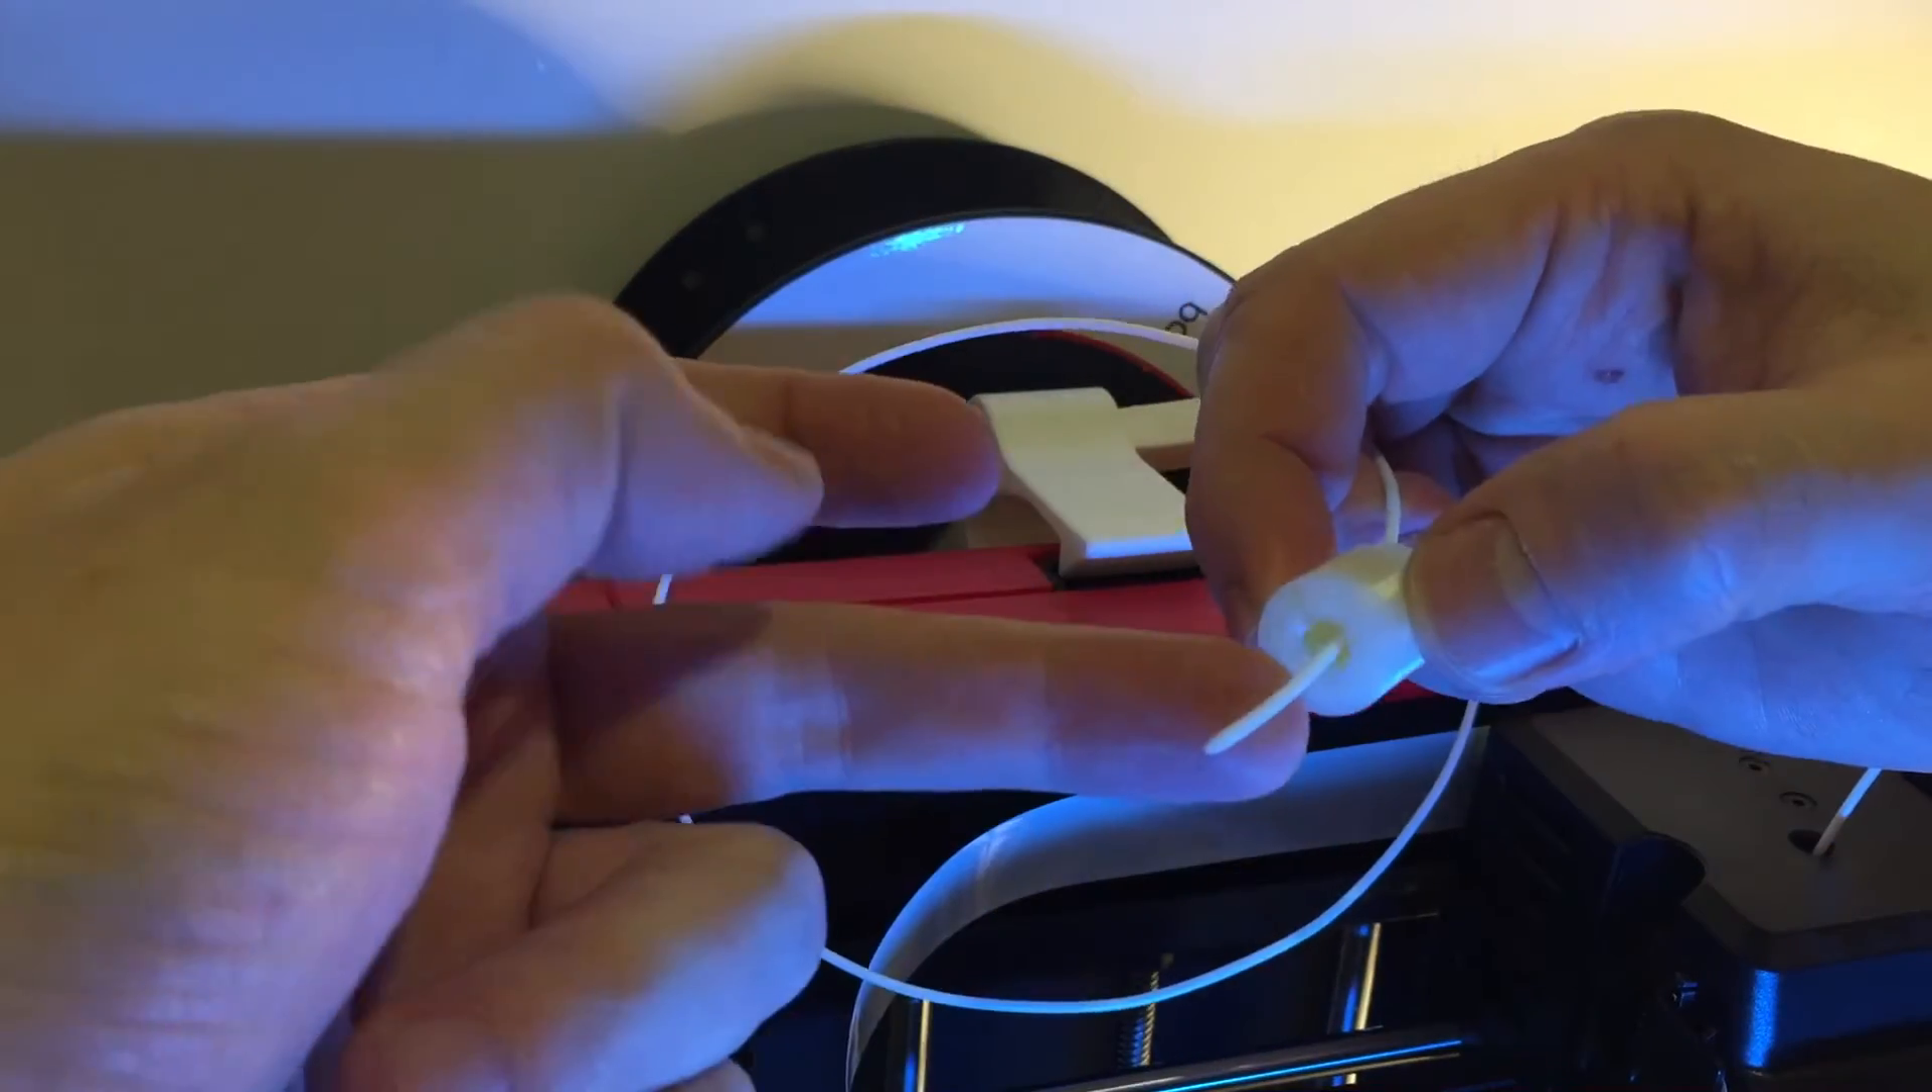So i've cut the filament end into a point and i've pushed it through a nice fresh piece of sponge now and that's going to come through it.